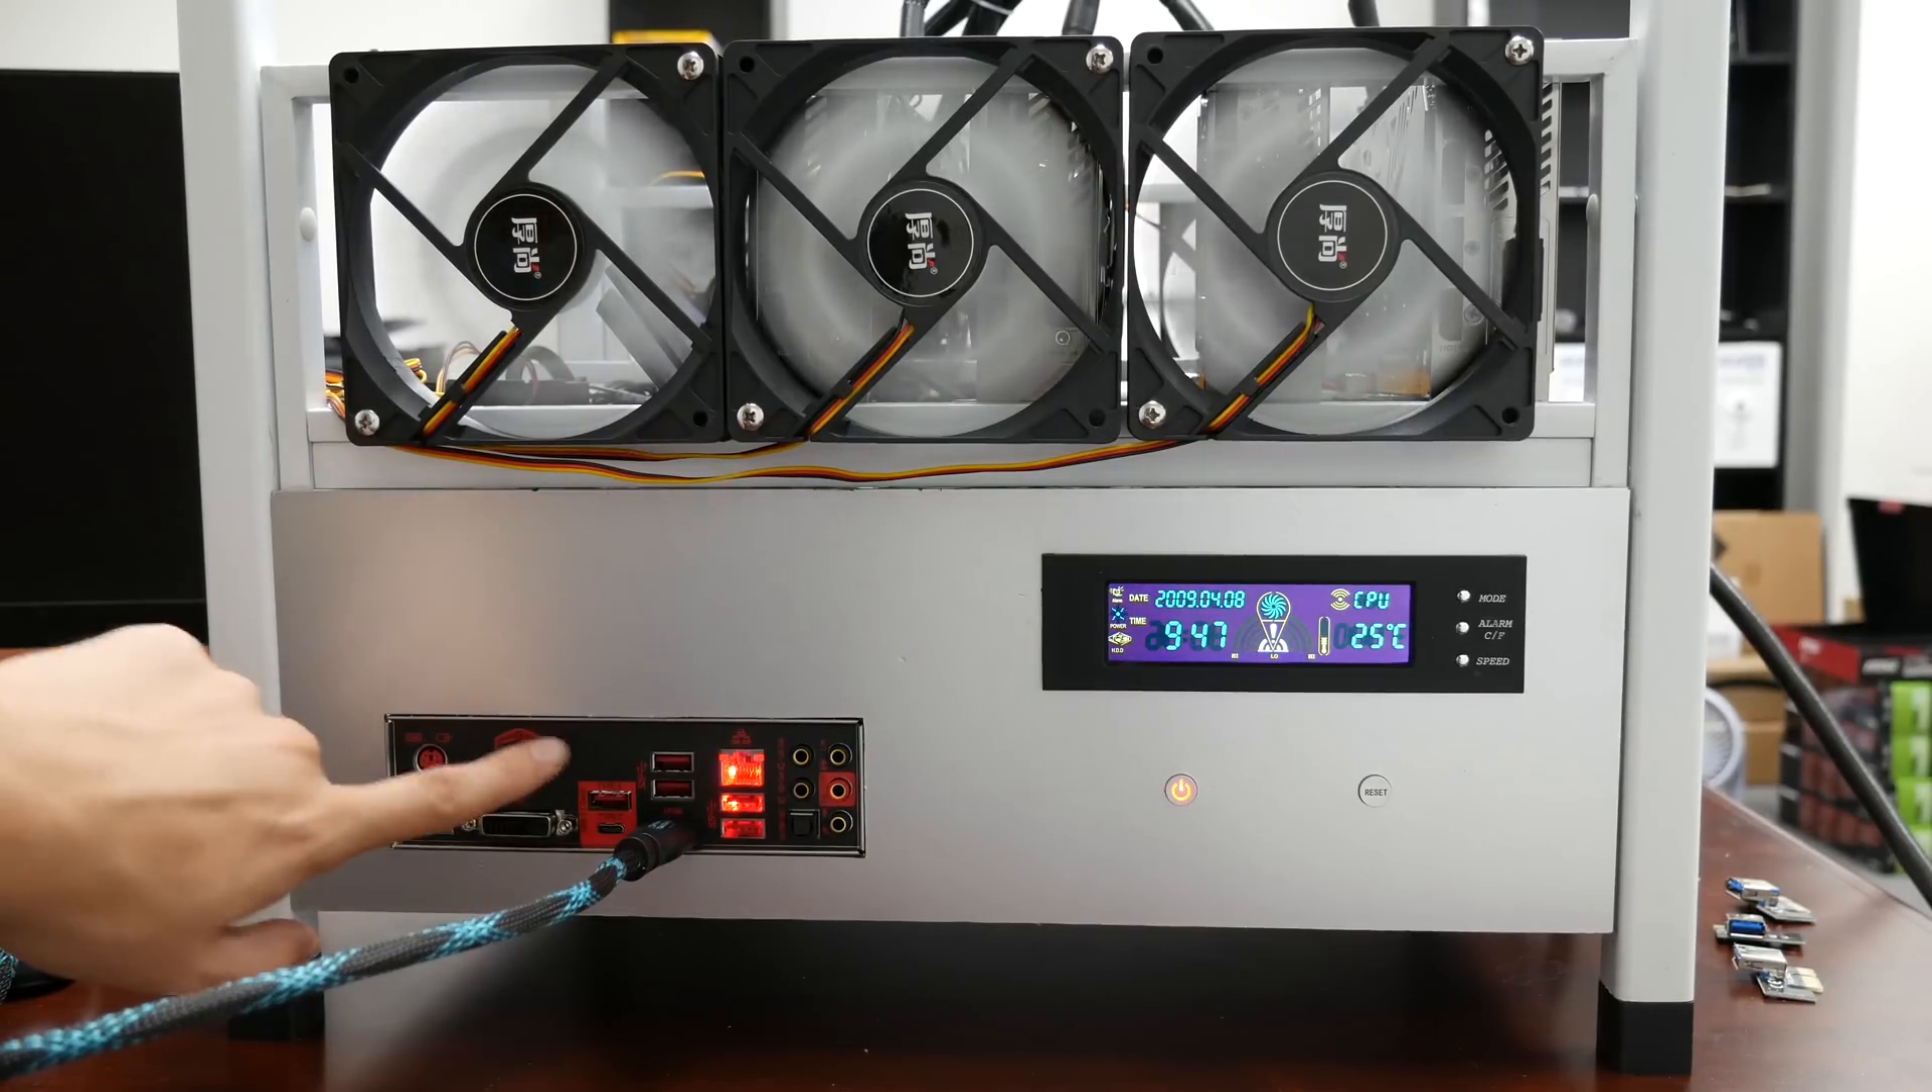As you can see here I also put the metal plate back.